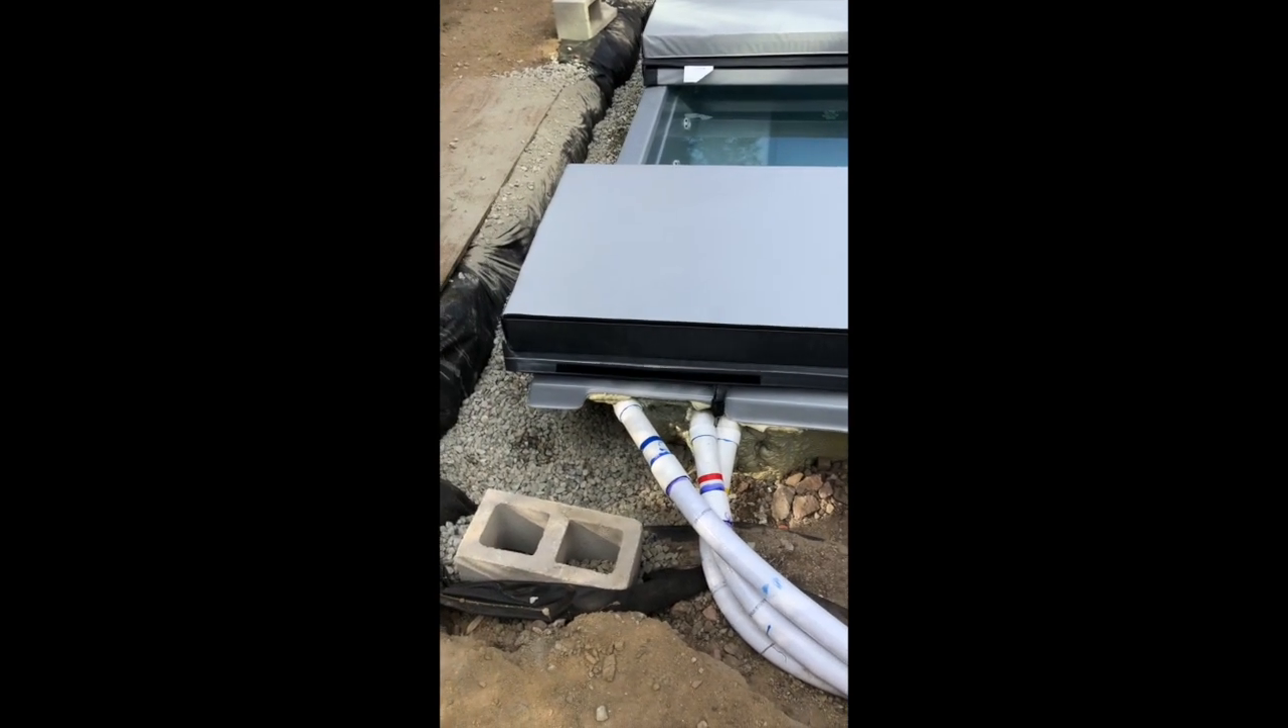Now we got the hot tub in and almost all the way backfilled, filled with water.